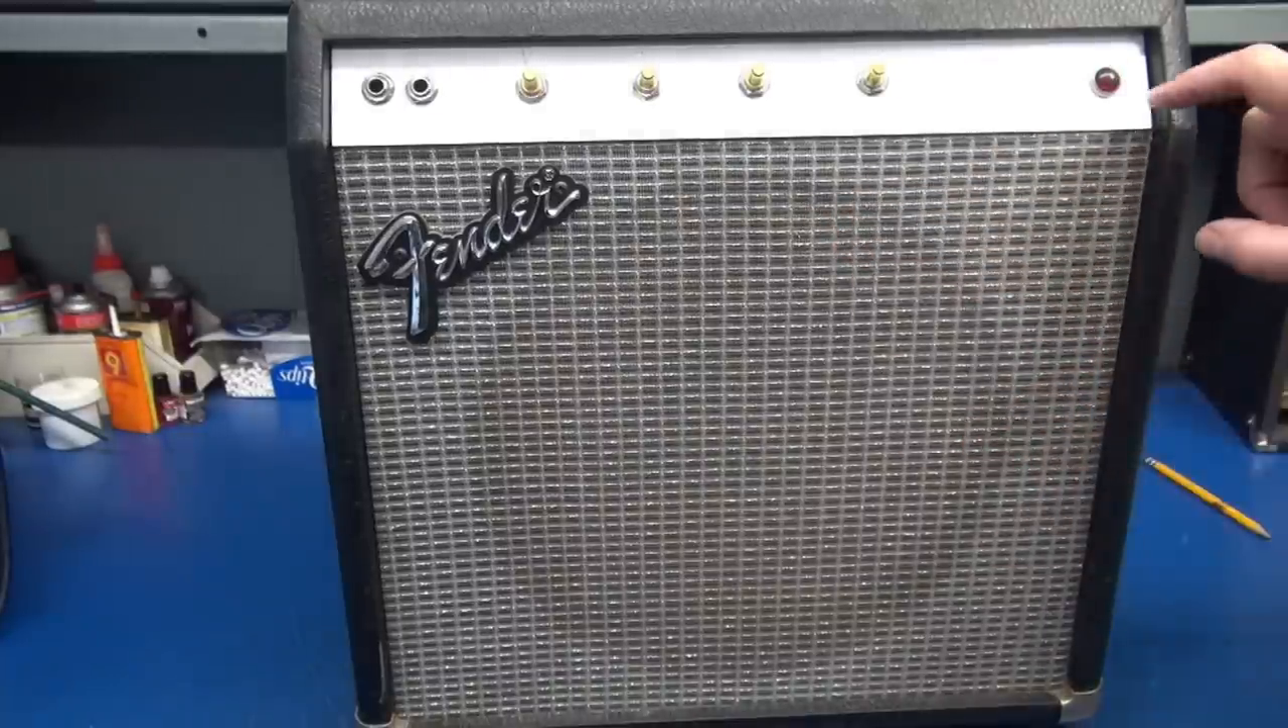Well here's the front of the amp with a new aluminum control panel installed covering all those old holes.